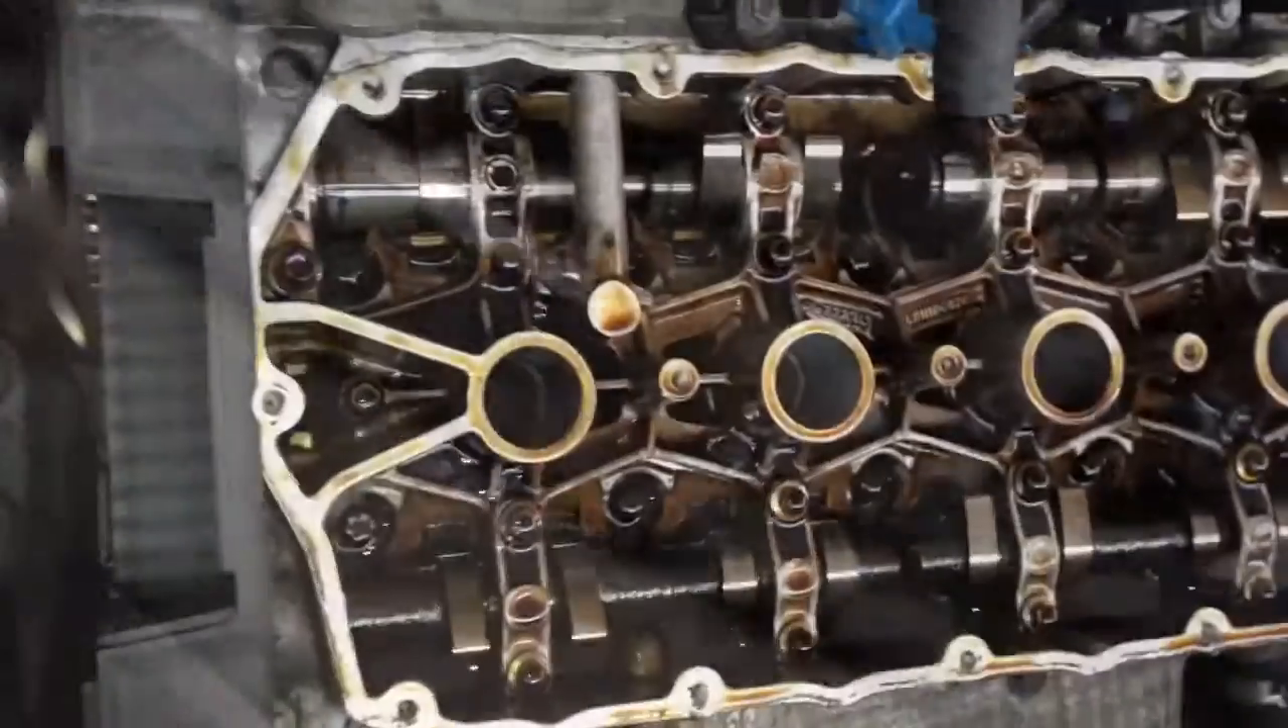Now we have the cam cover off, you can see all the camshafts.